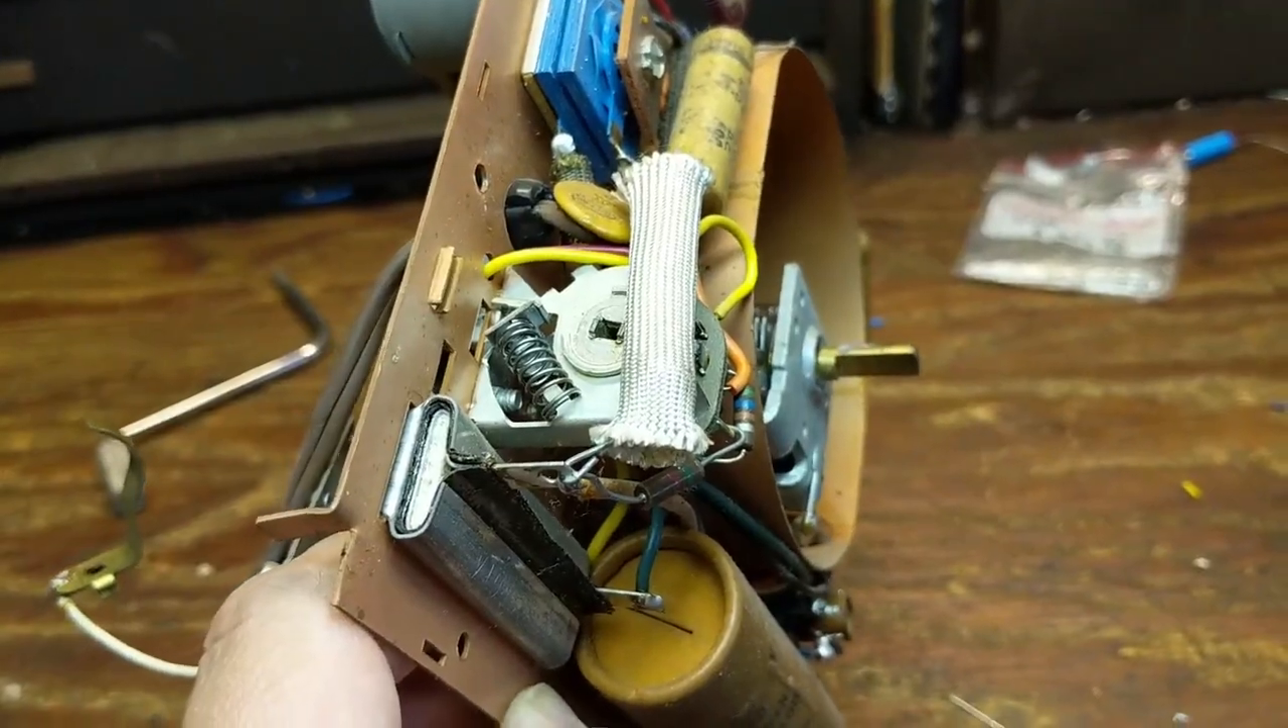Alright, well, I've got the, uh, chassis uninstalled.